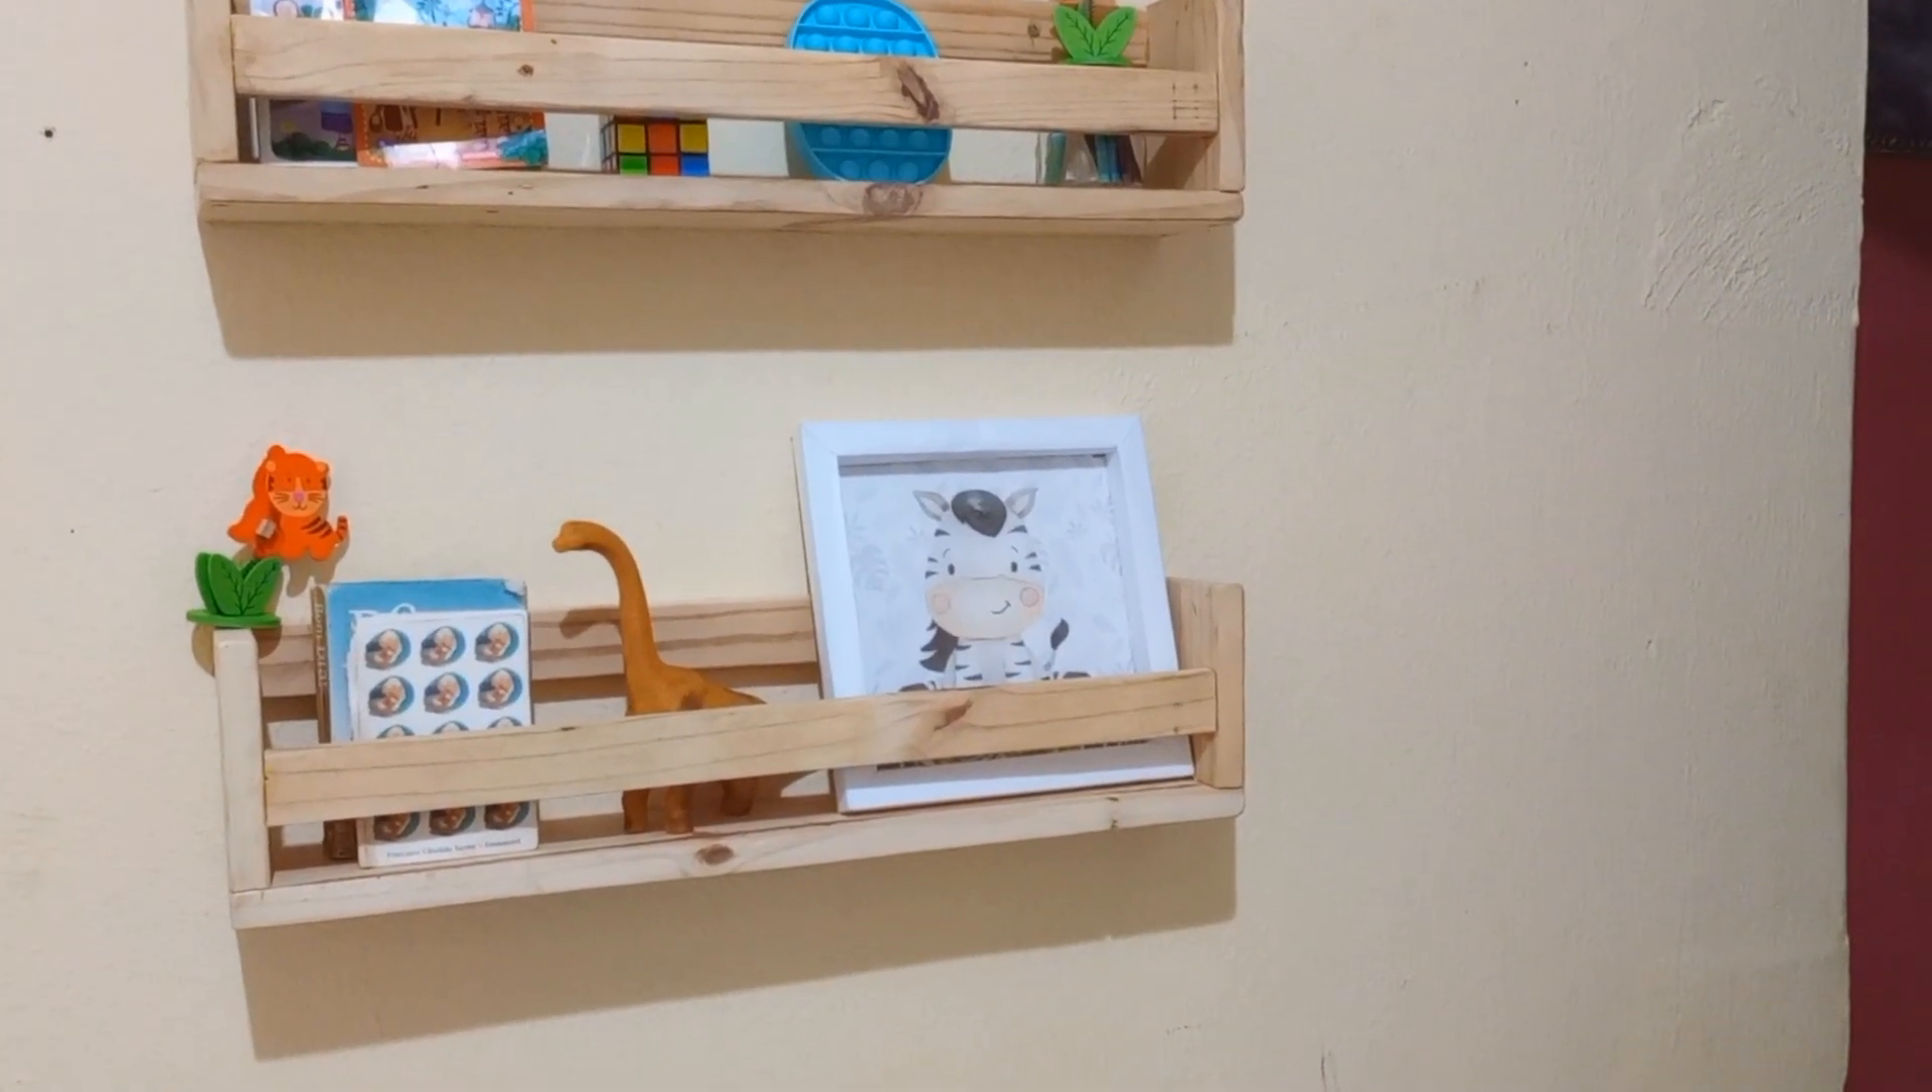Finalizei a prateleira nicho né, como vocês podem ver, já fixei na parede.